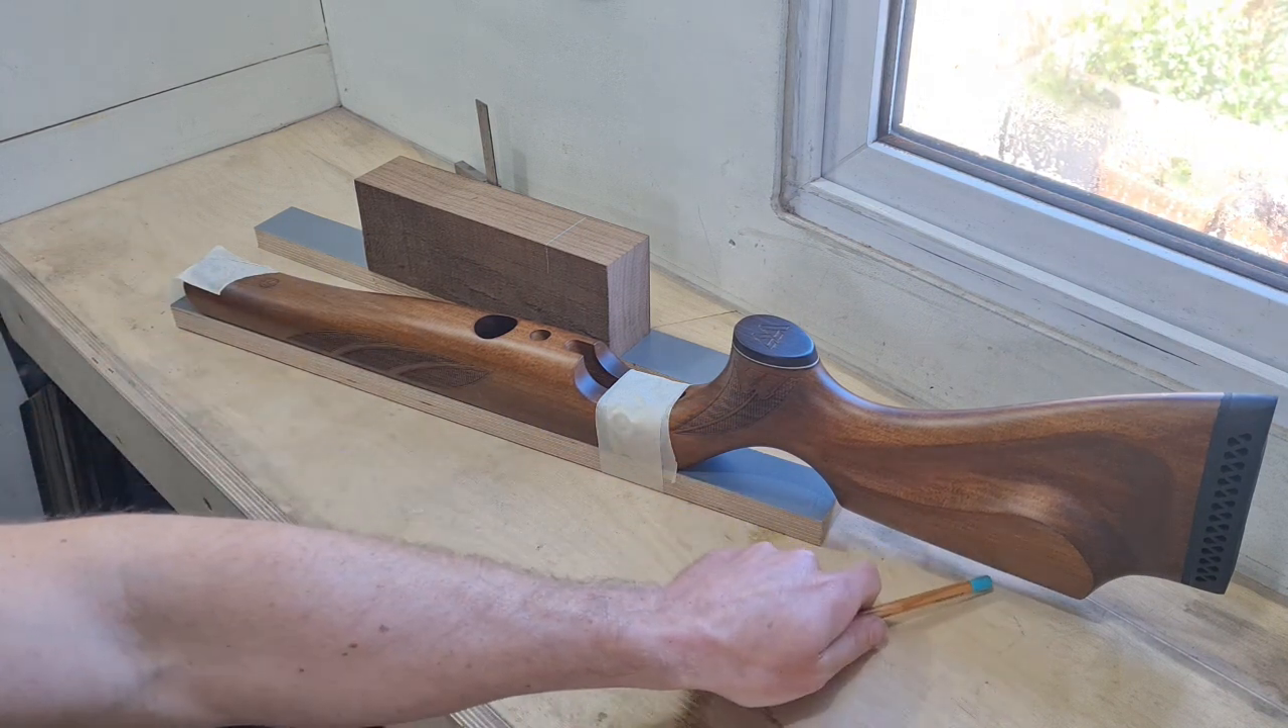So I've just taped the stock upside down here to a flat board.